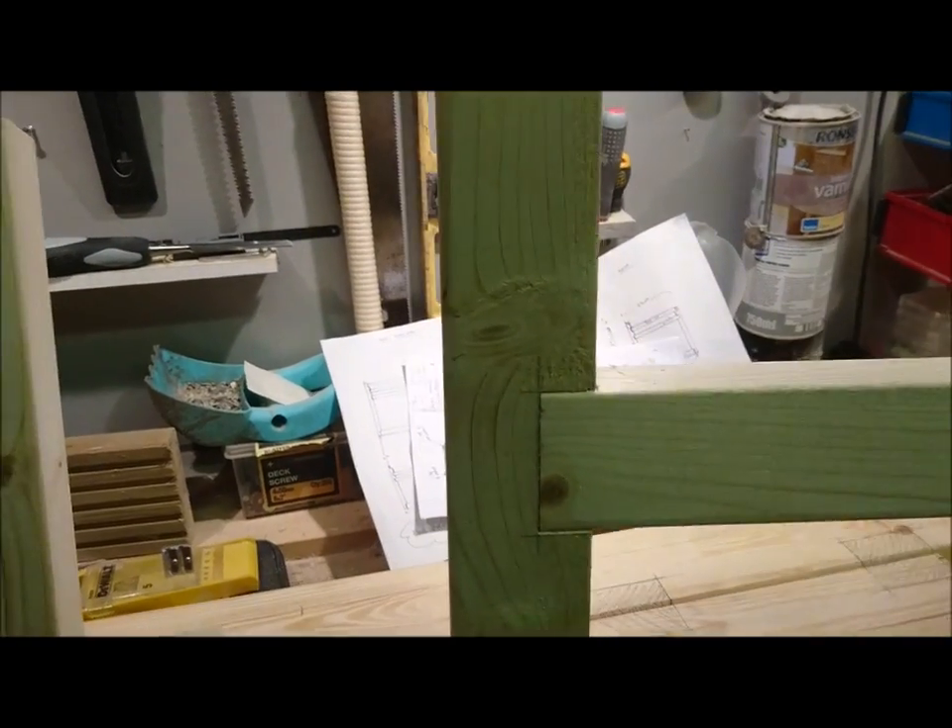I have put some of the pocket hole screws in just to hold it together and there you can see how nicely the joint fits in all the way around.